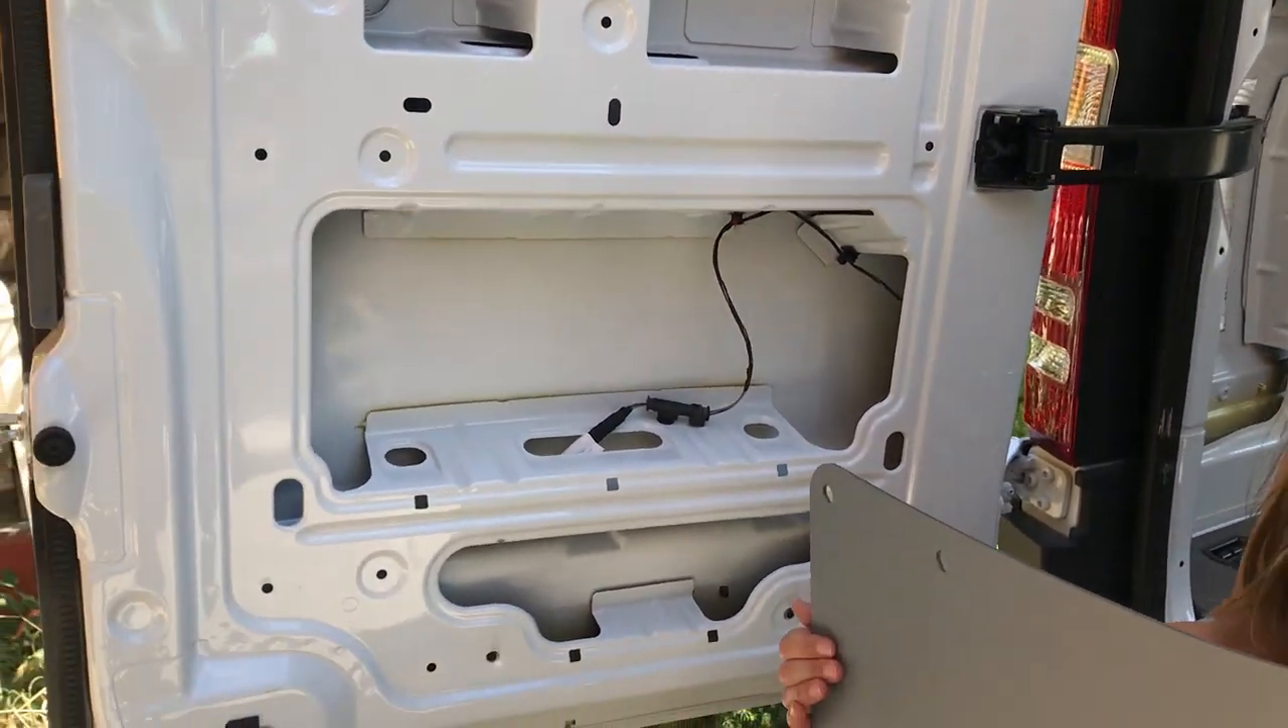We got the door panel off and this is what it looks like without the door panel on it.